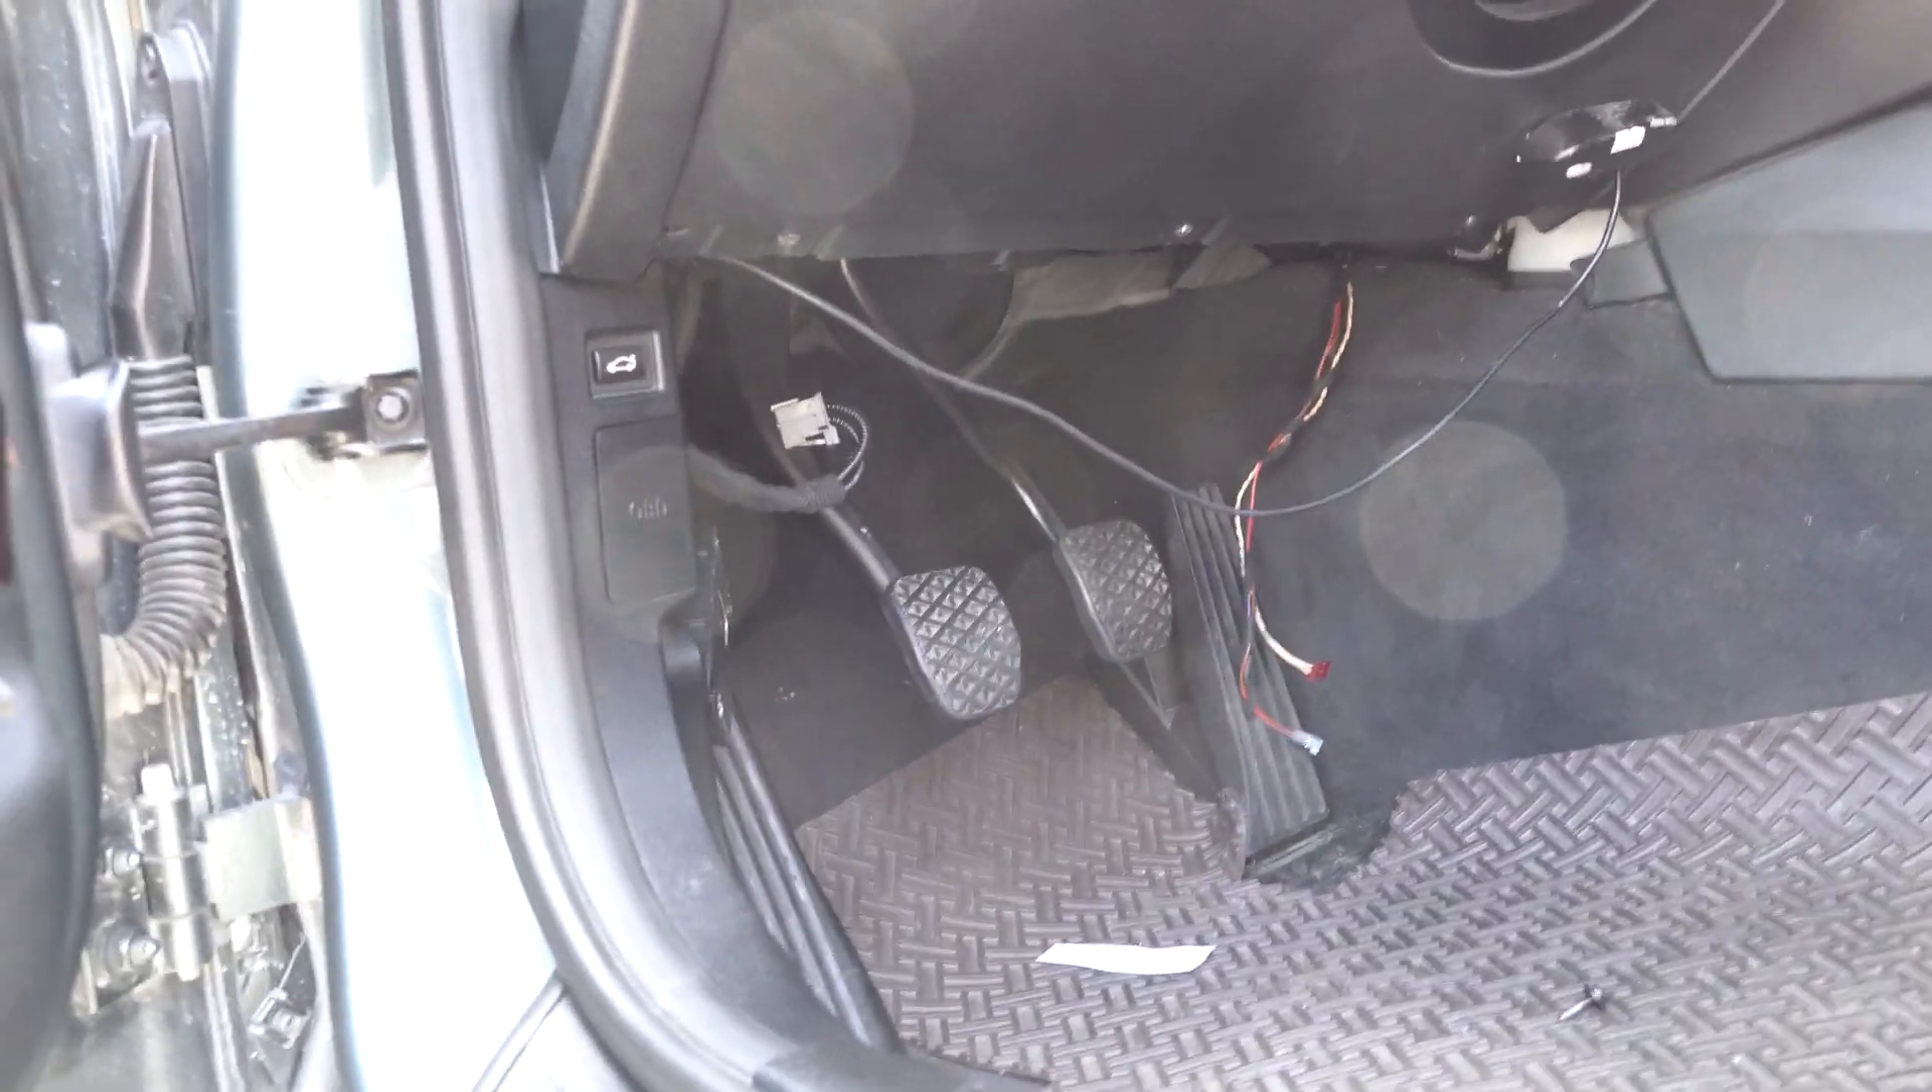We installed the clutch pedal assembly. So now it has the manual pedal assembly.